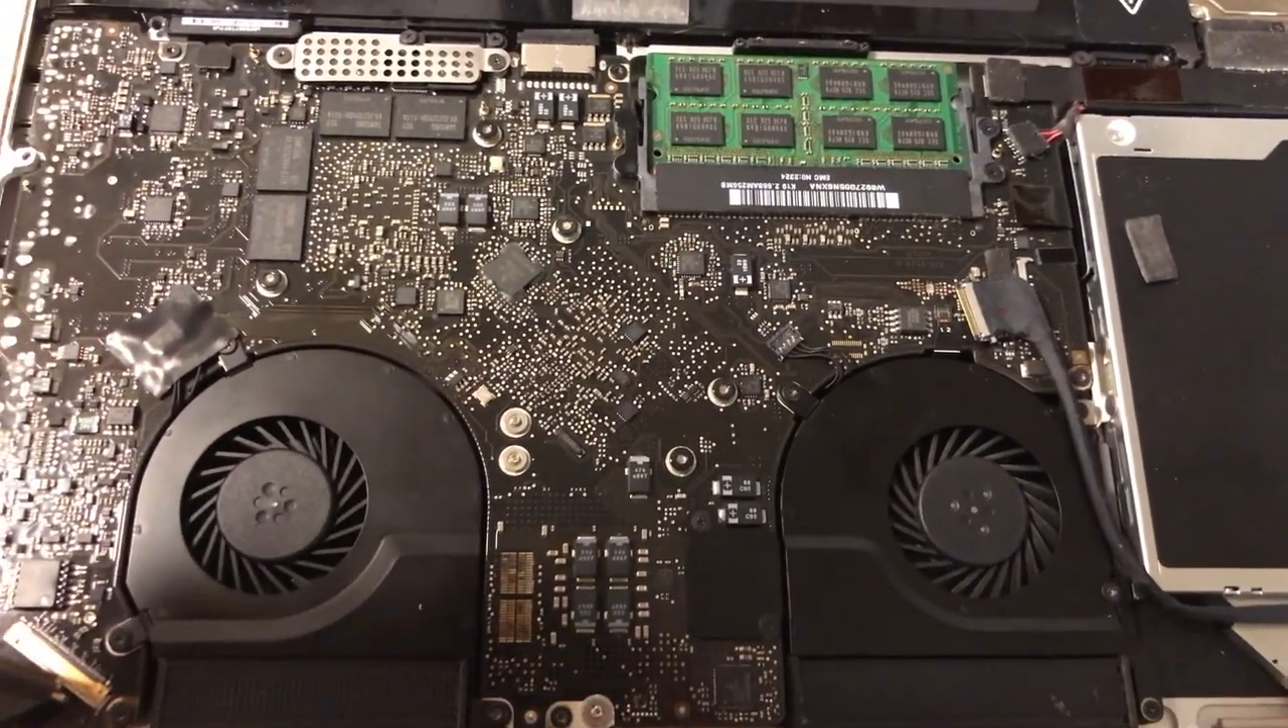But anyway, so yeah, so we got the motherboard all back in.